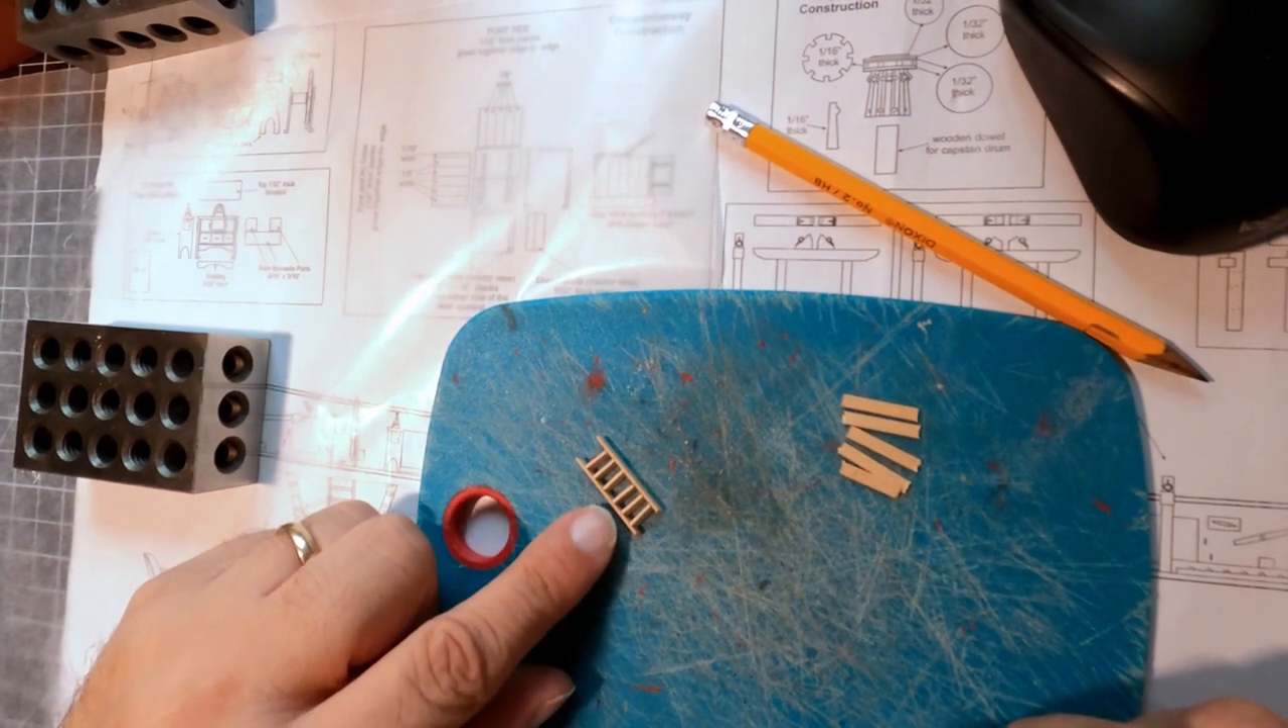Okay i have the companionway ladder built.